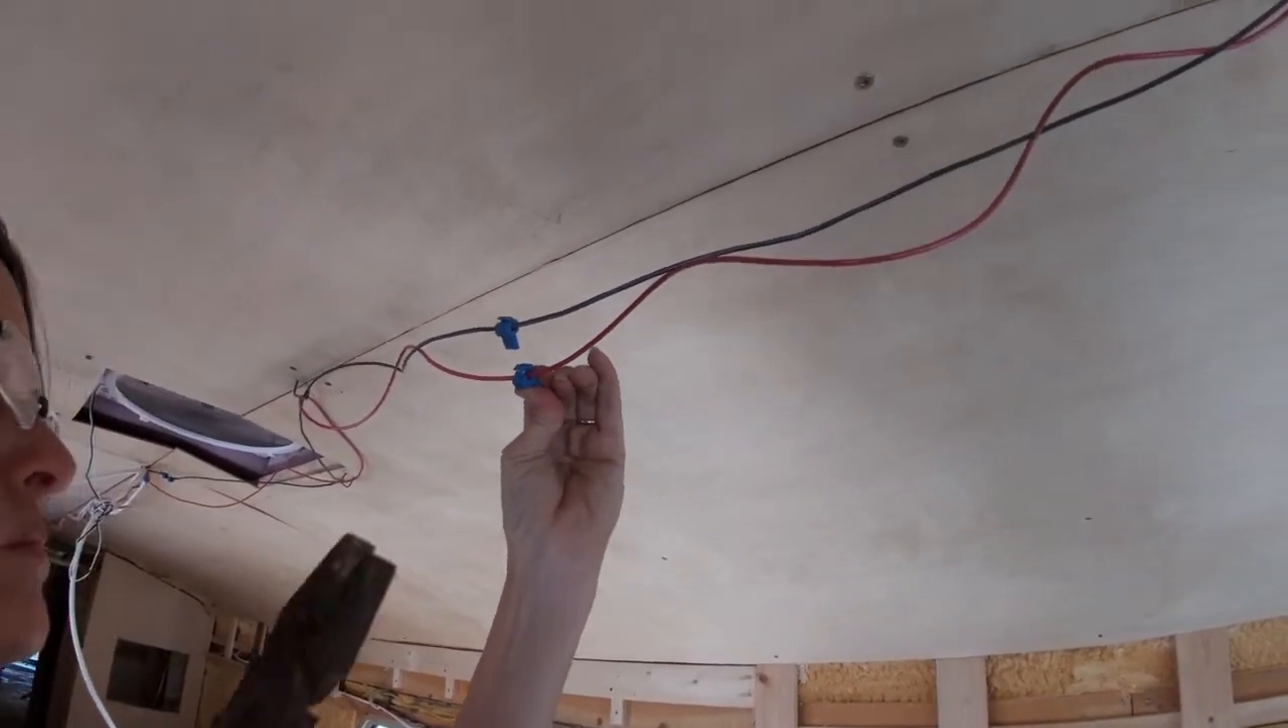T -tap connectors were then spliced onto the main positive and negative wires from the switches.